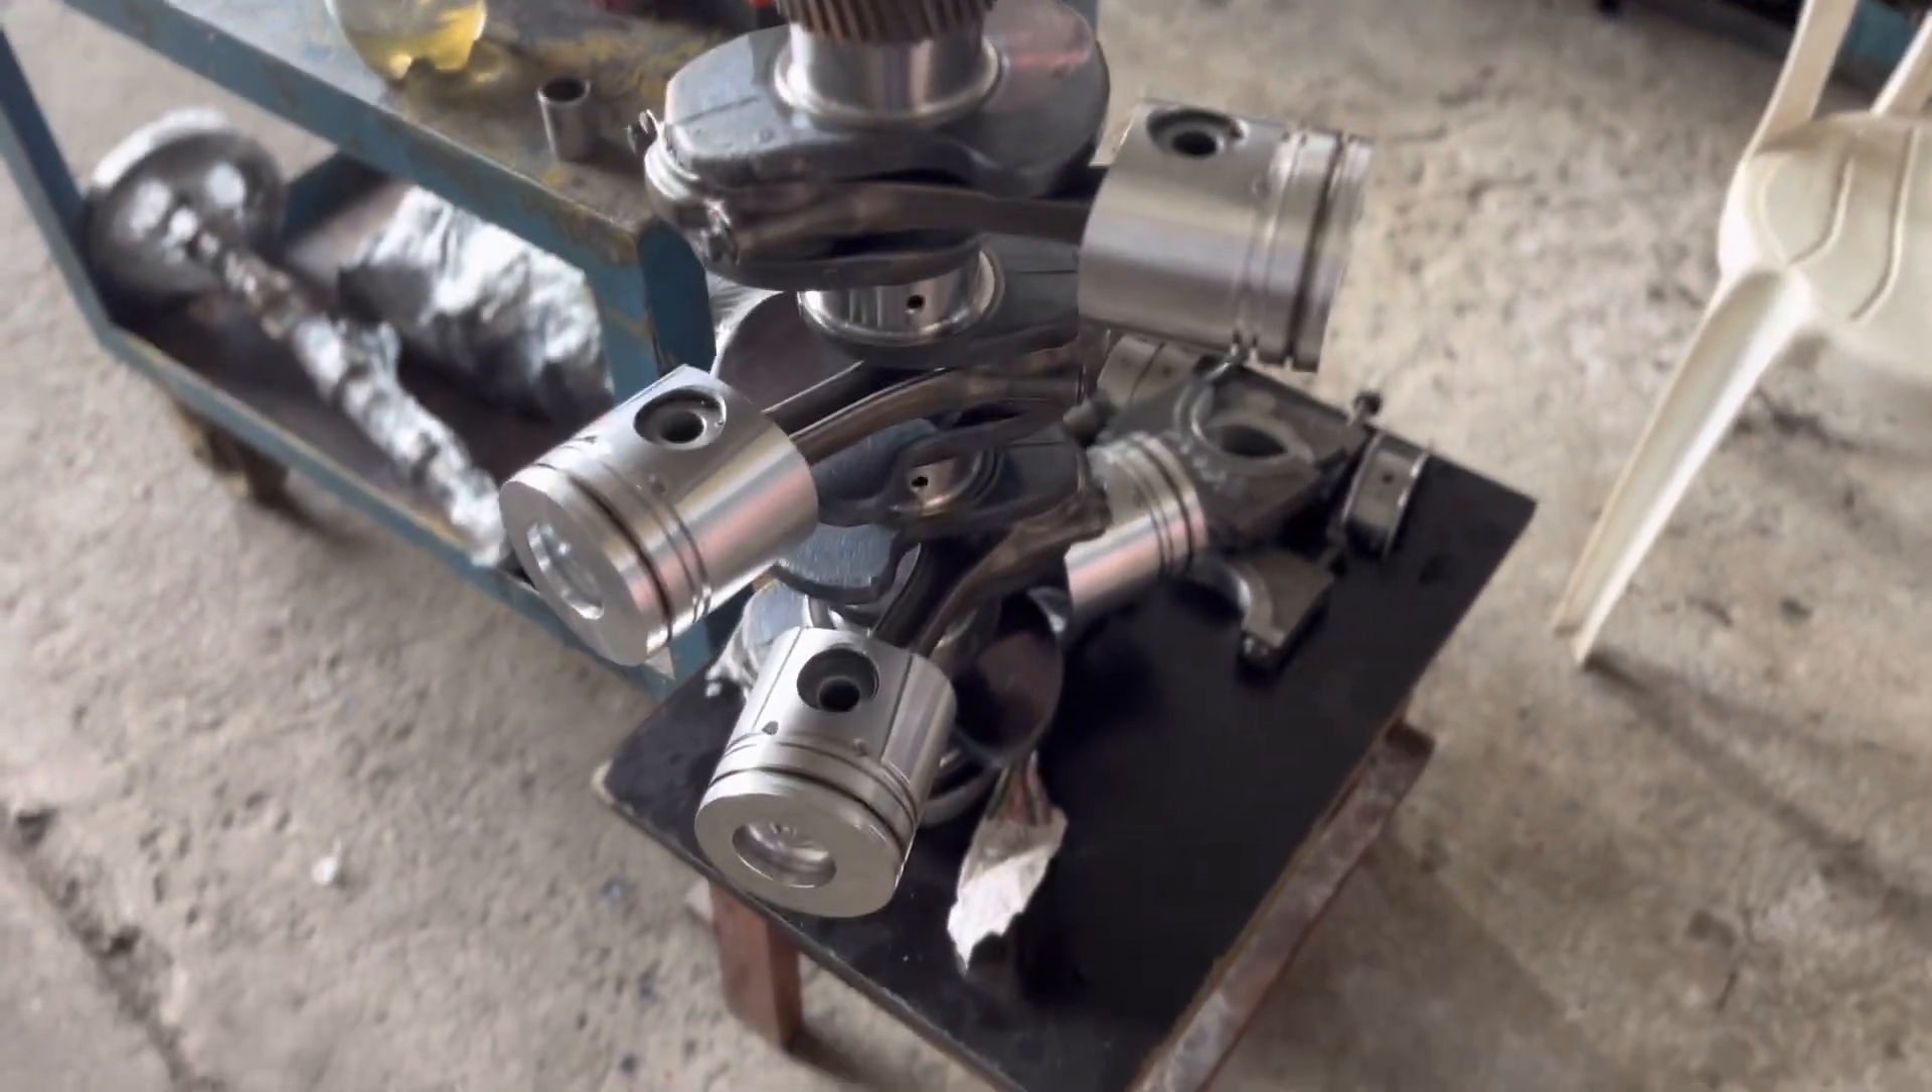Aquí tenemos en el cigüeñal montado las bielas, los pistones.